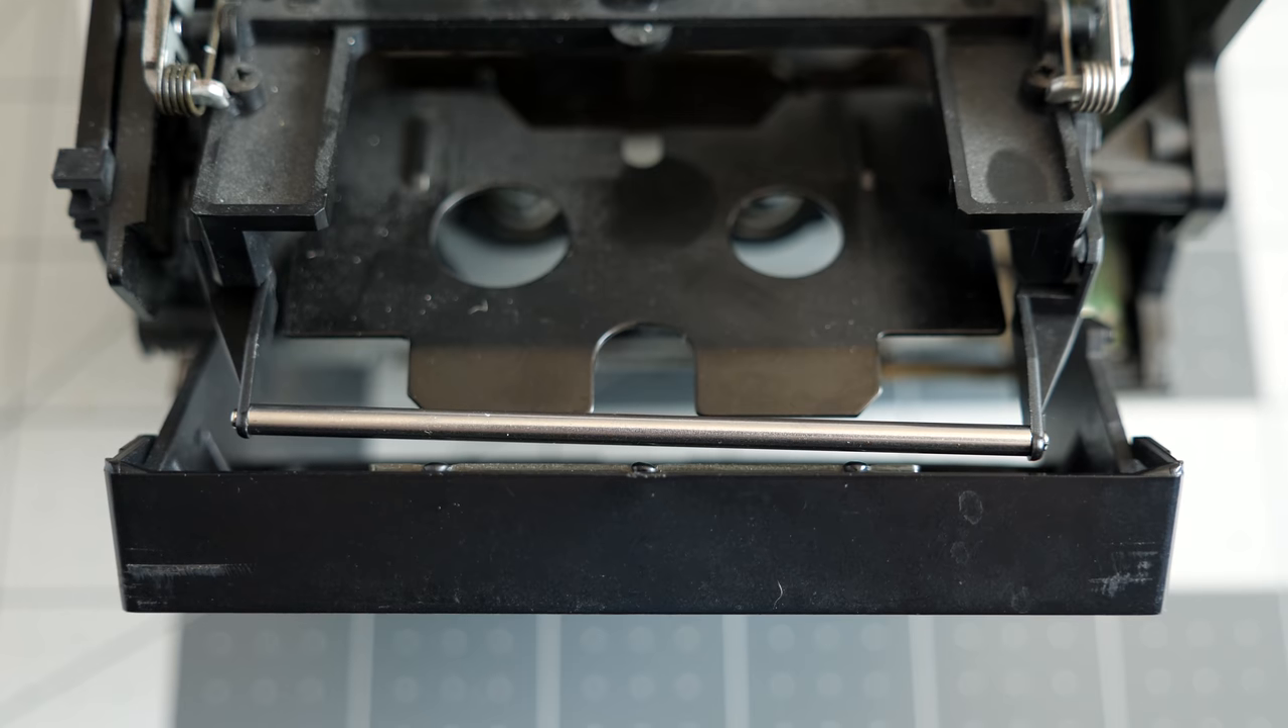I got the stabilizer reattached to the left side of the tape tray, but that just exposed another problem. It was now crooked.